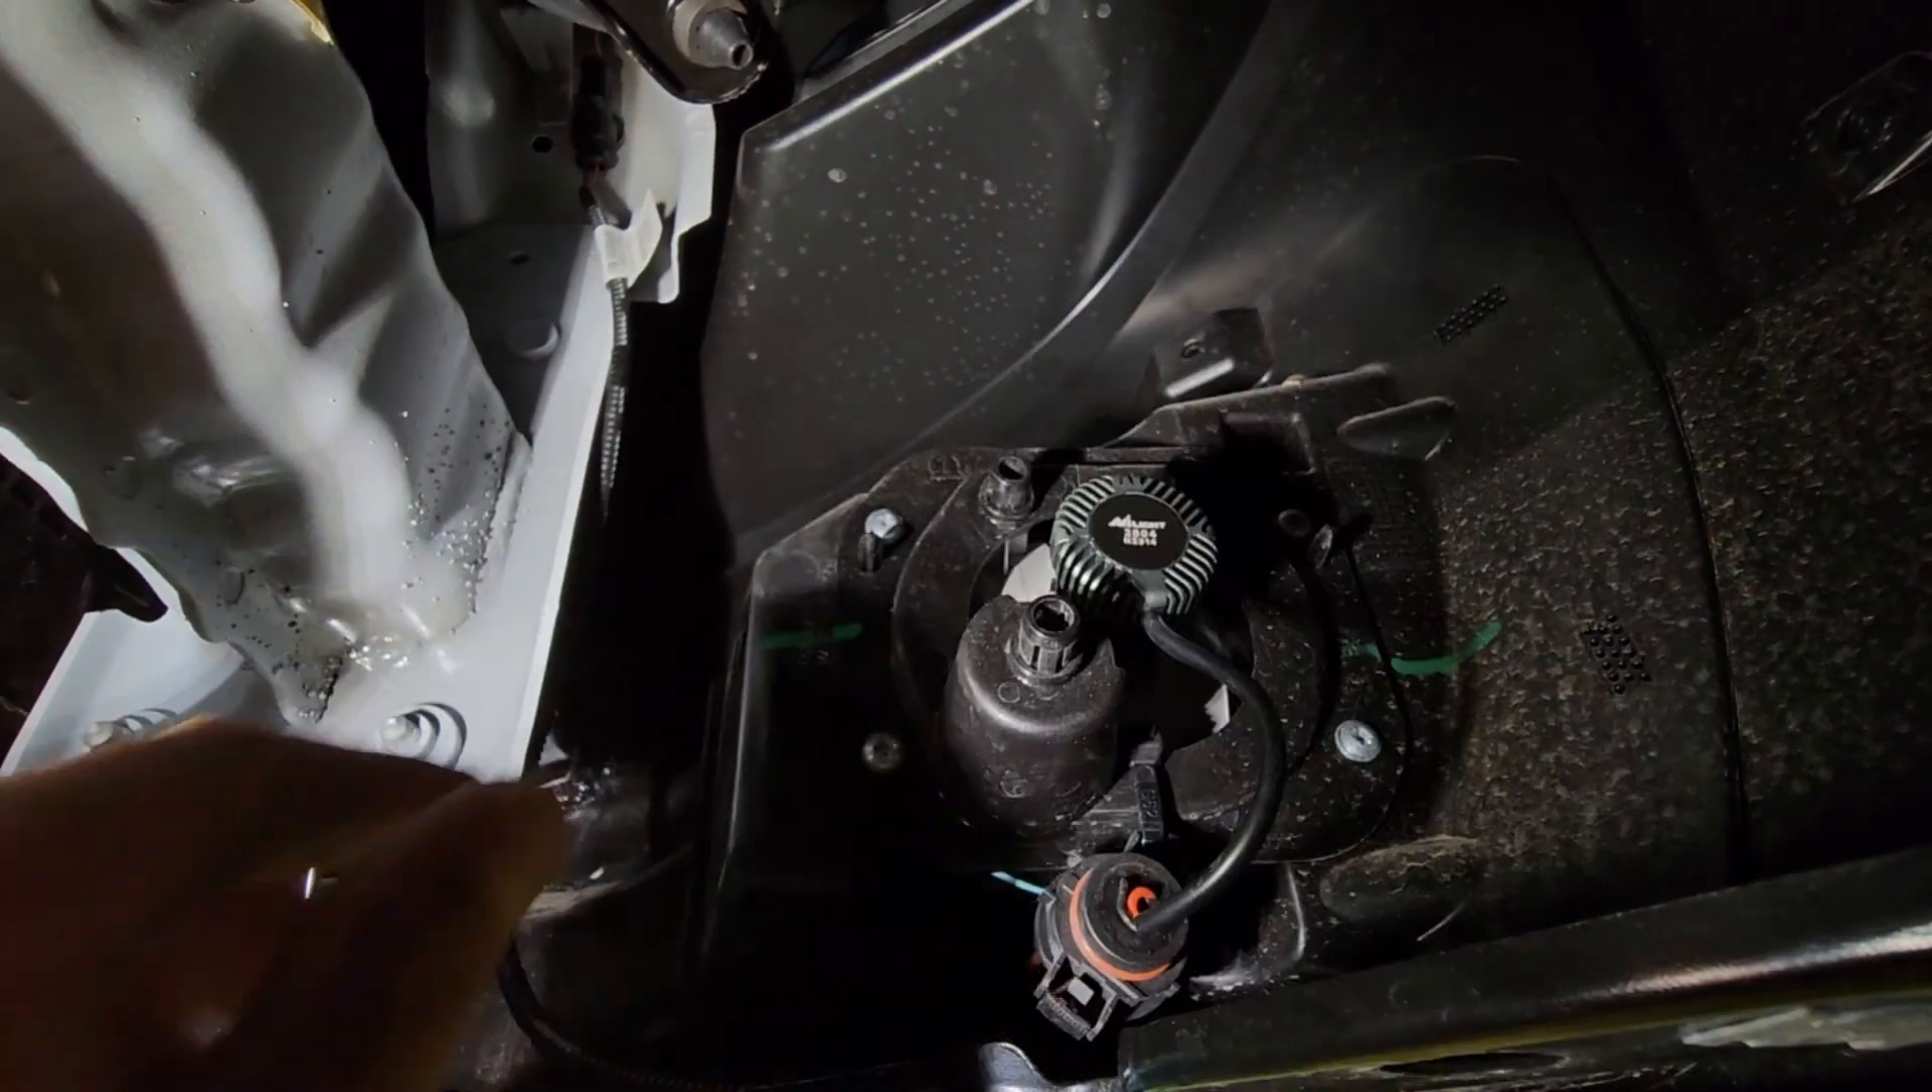So I have the LED in and it's in there clipped in.